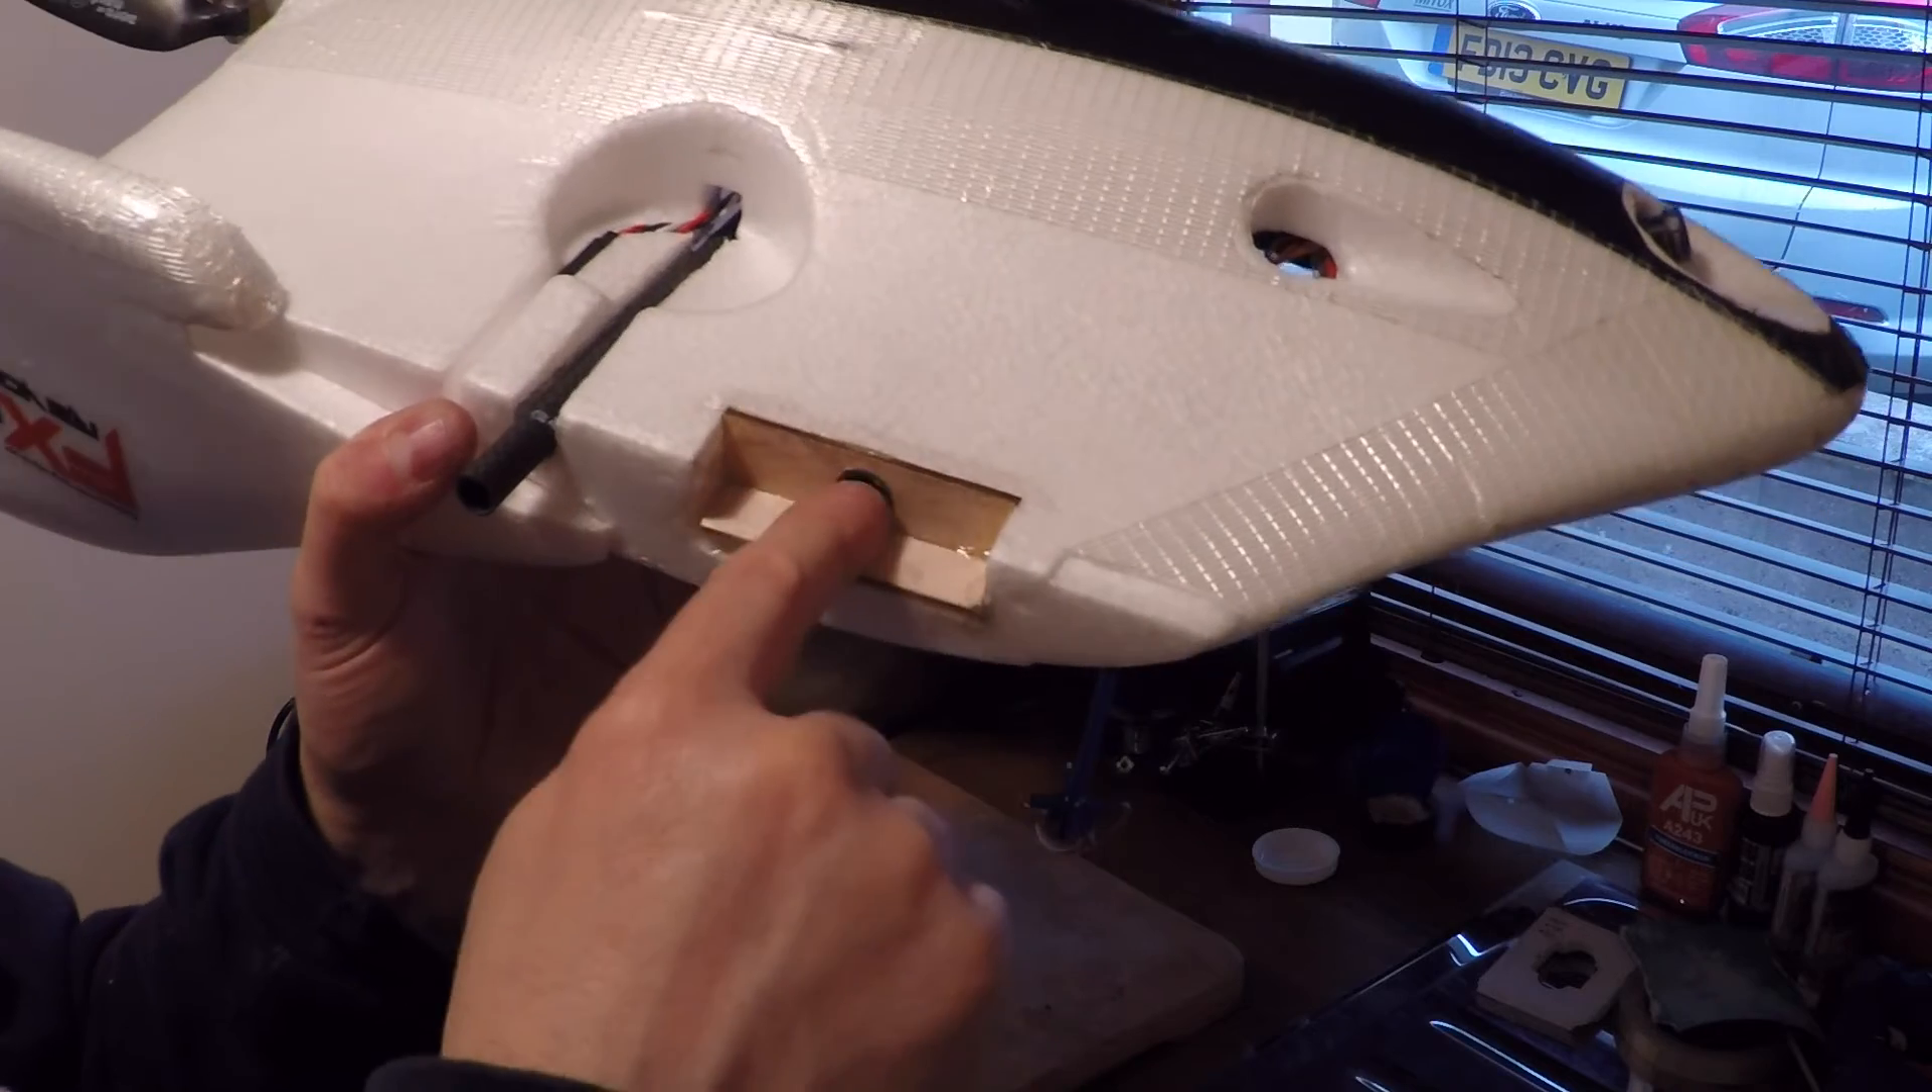As you can see, I've now added the piece of ply at the back around the tube that's glued in there.